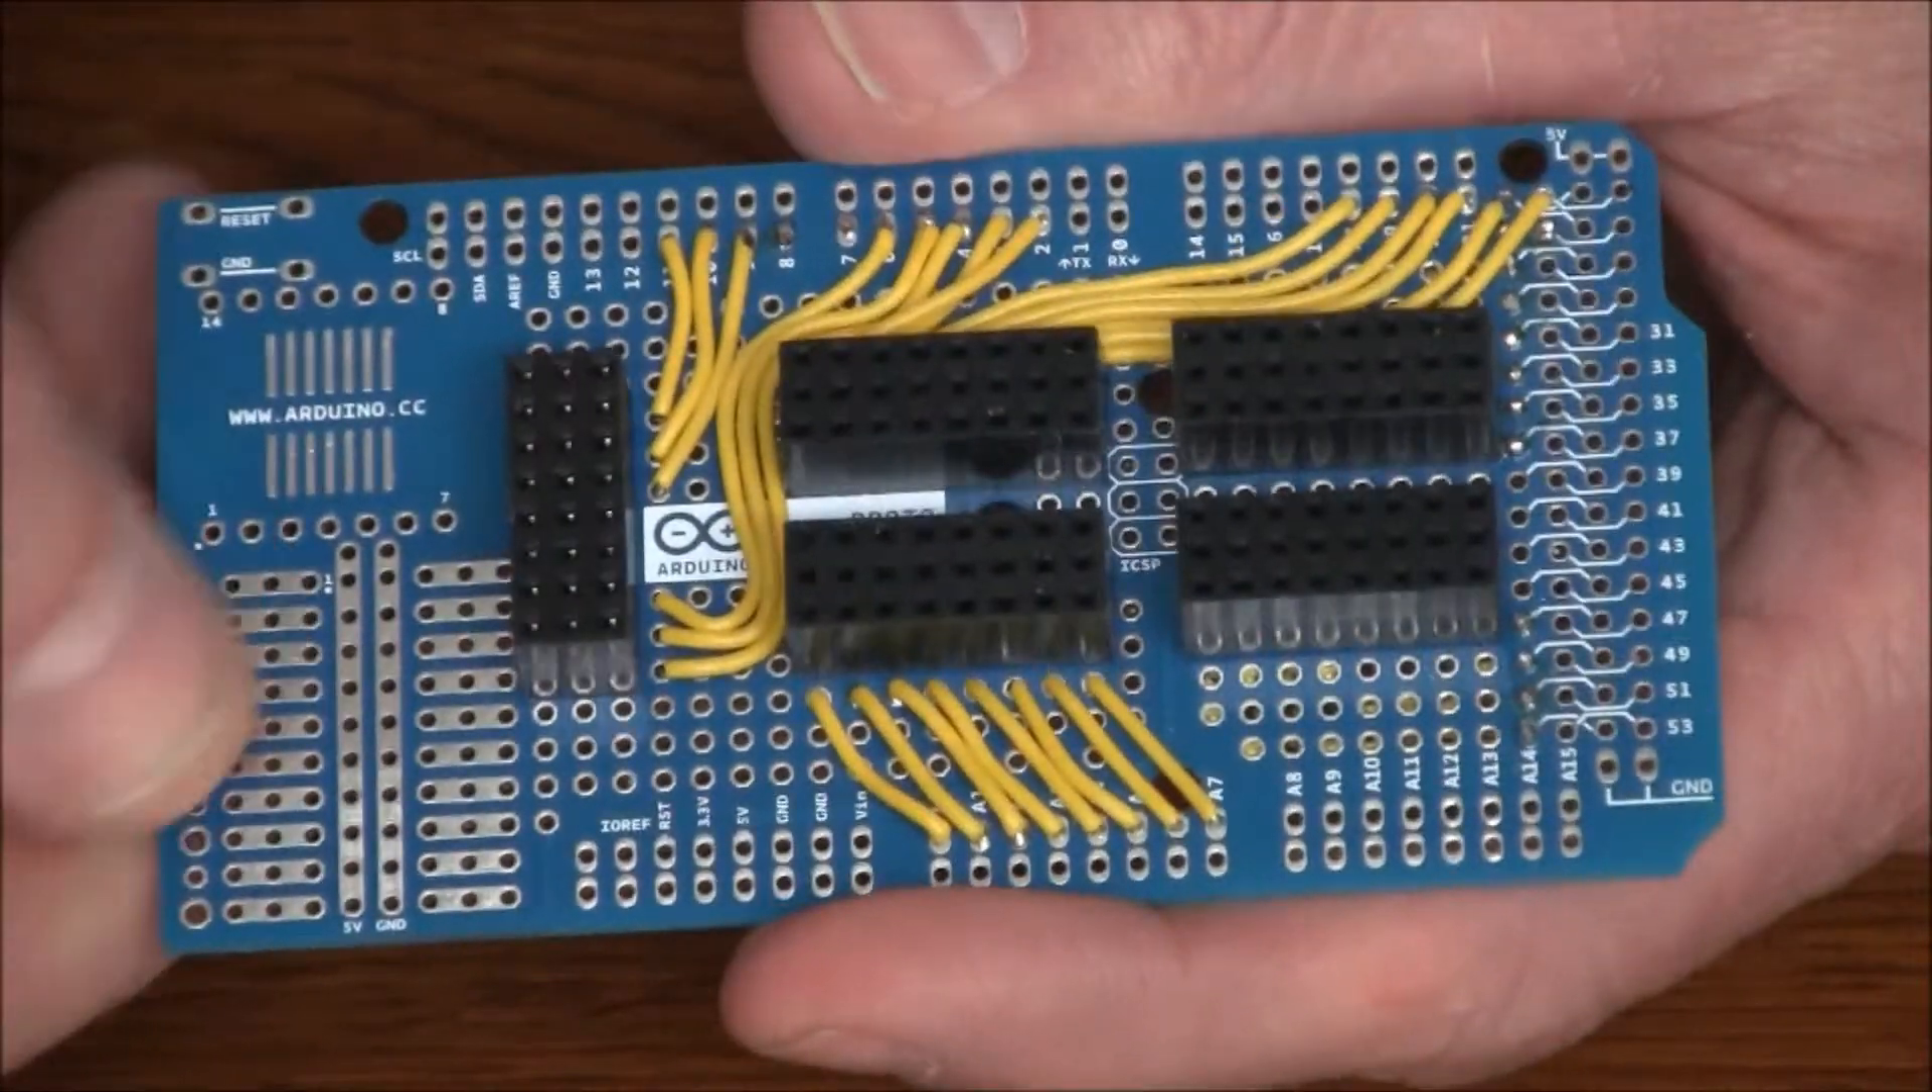I still need to put my headers in here so I can connect it to the Arduino itself.